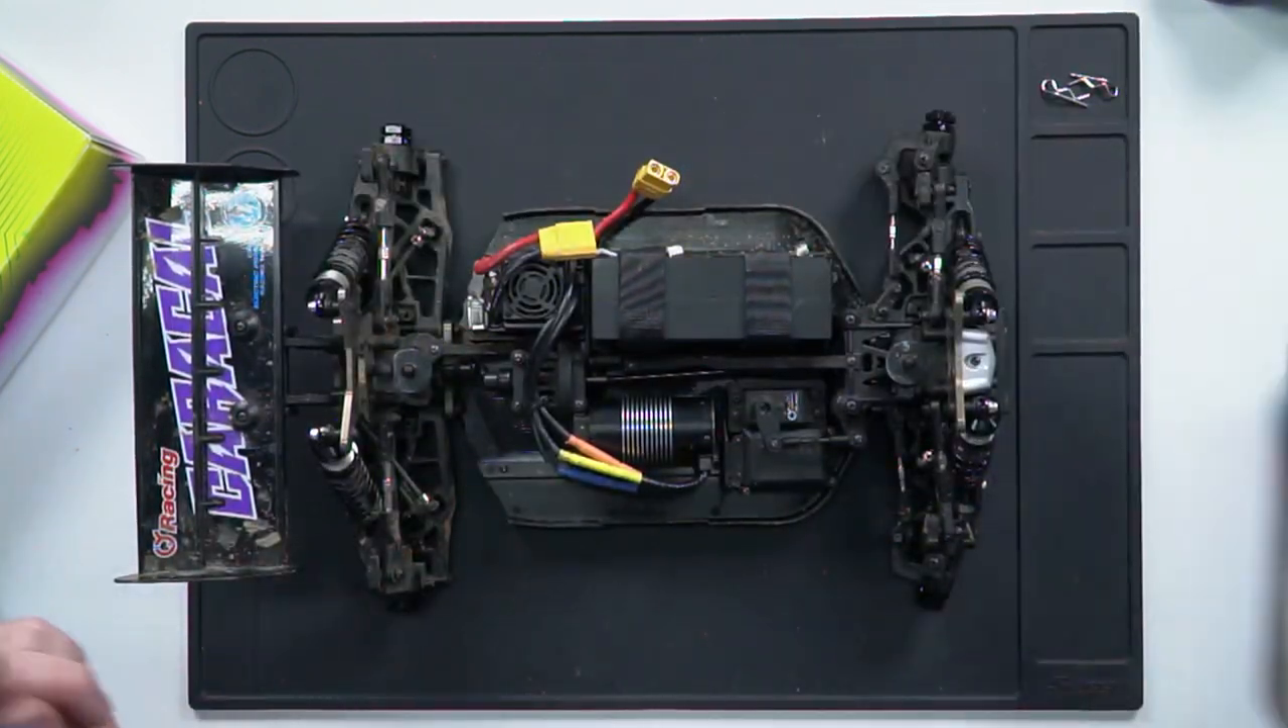Now, I usually start from the outside in, hence why the wheels are off.